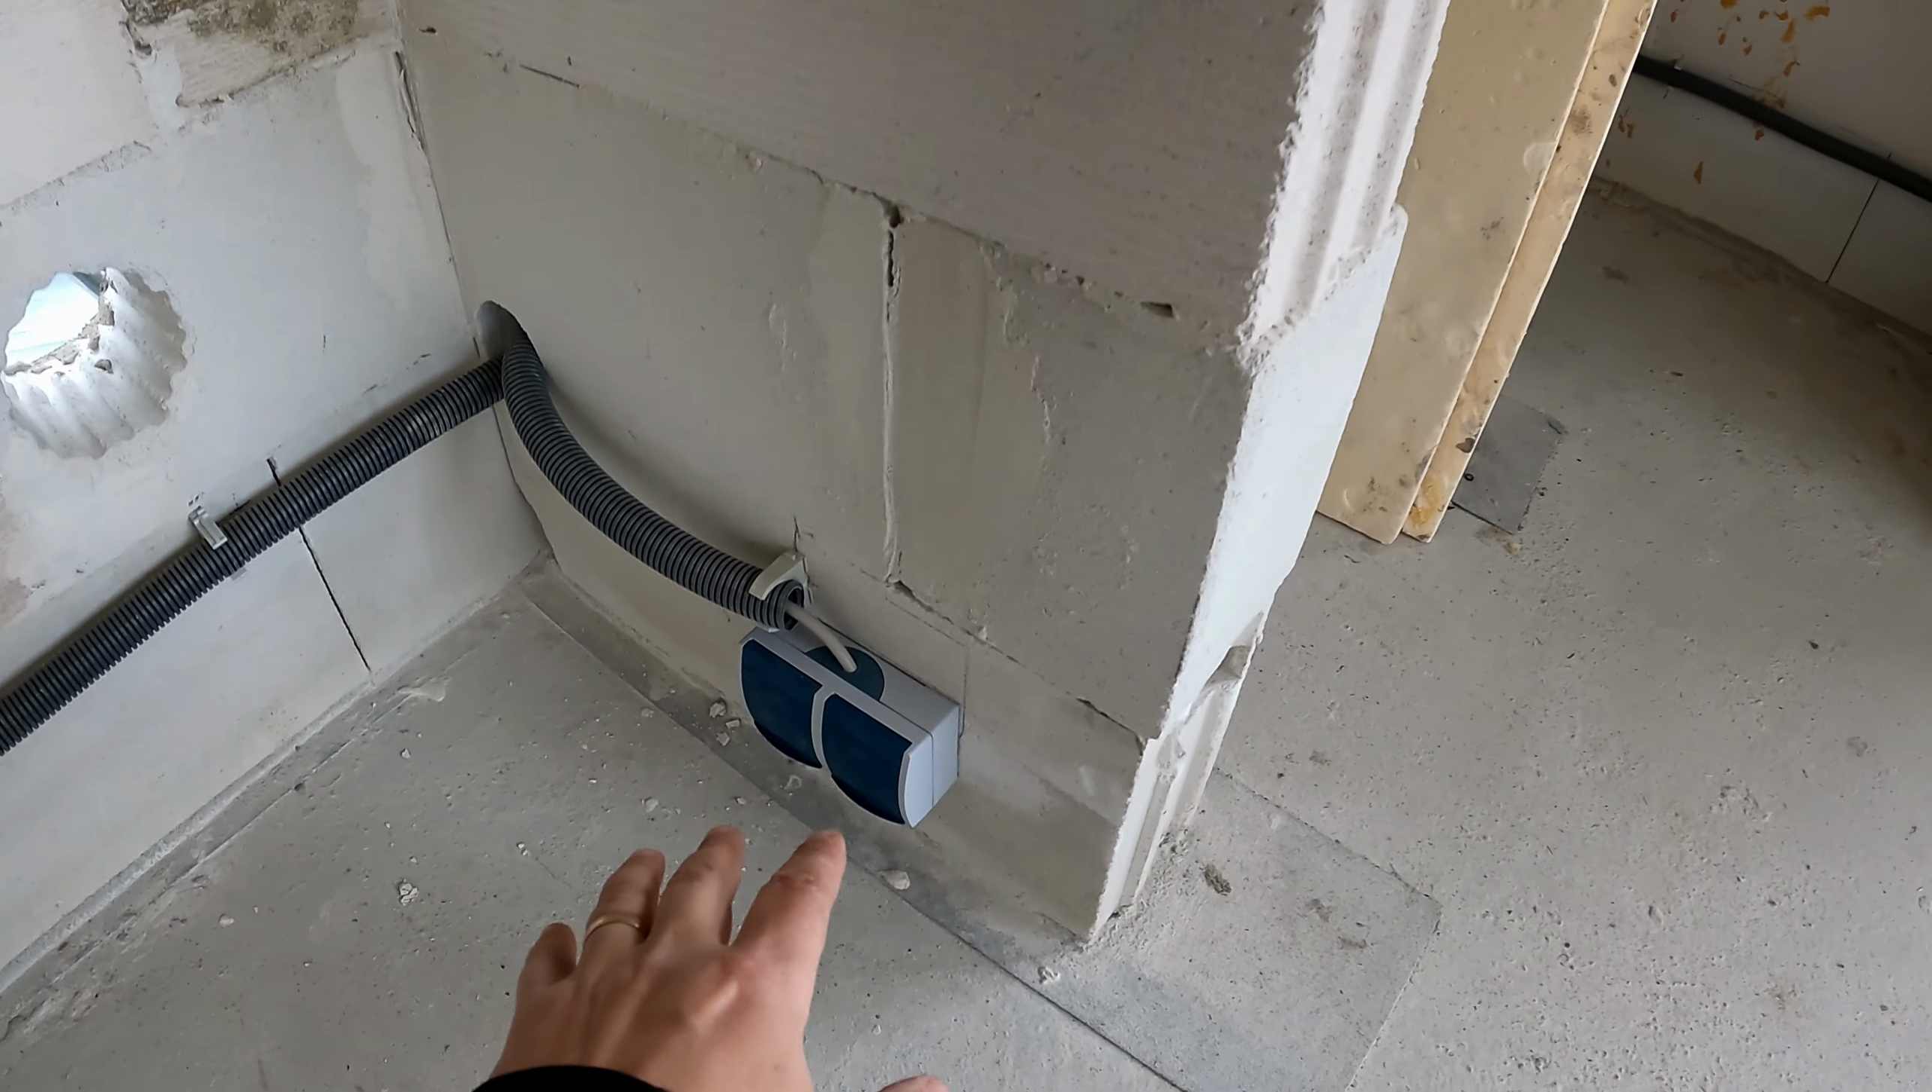Eine zweite Aufputzsteckdose habe ich hier in der Nische für meinen Napoleon Phantom P500 Gasgrill eingebaut.